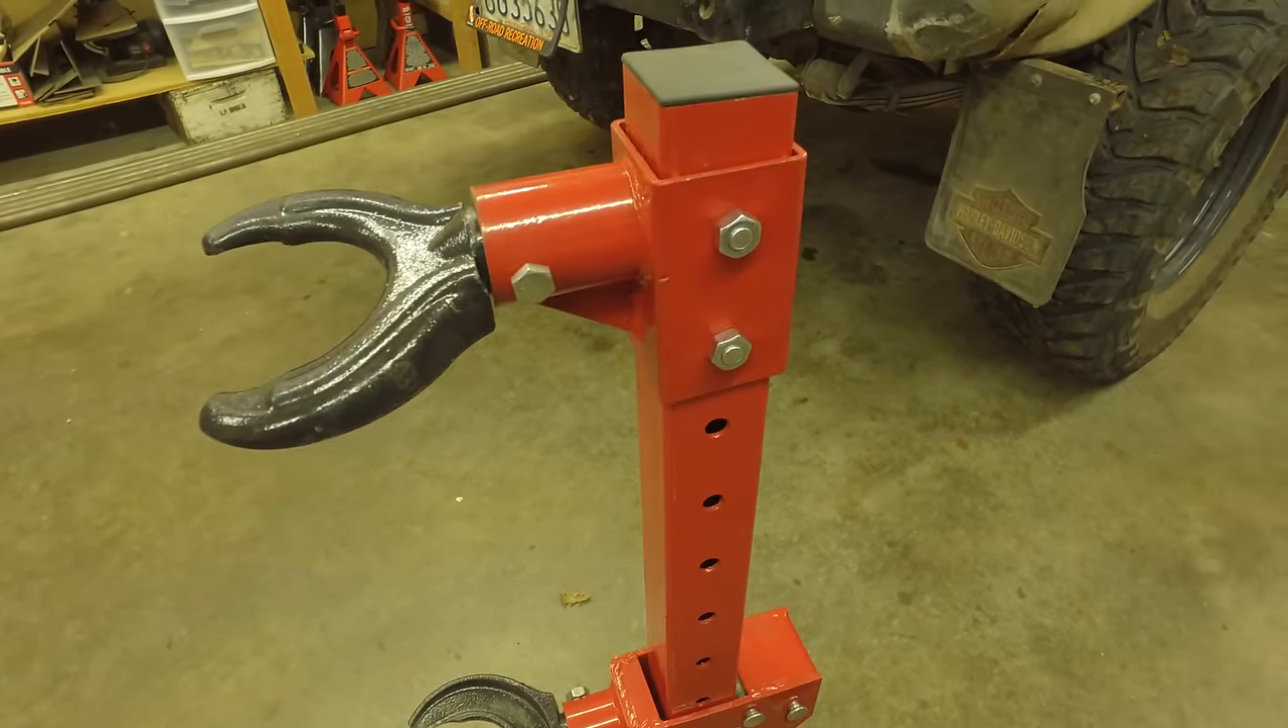So I drilled the holes out a little larger, and now I got both of those bolts in there.